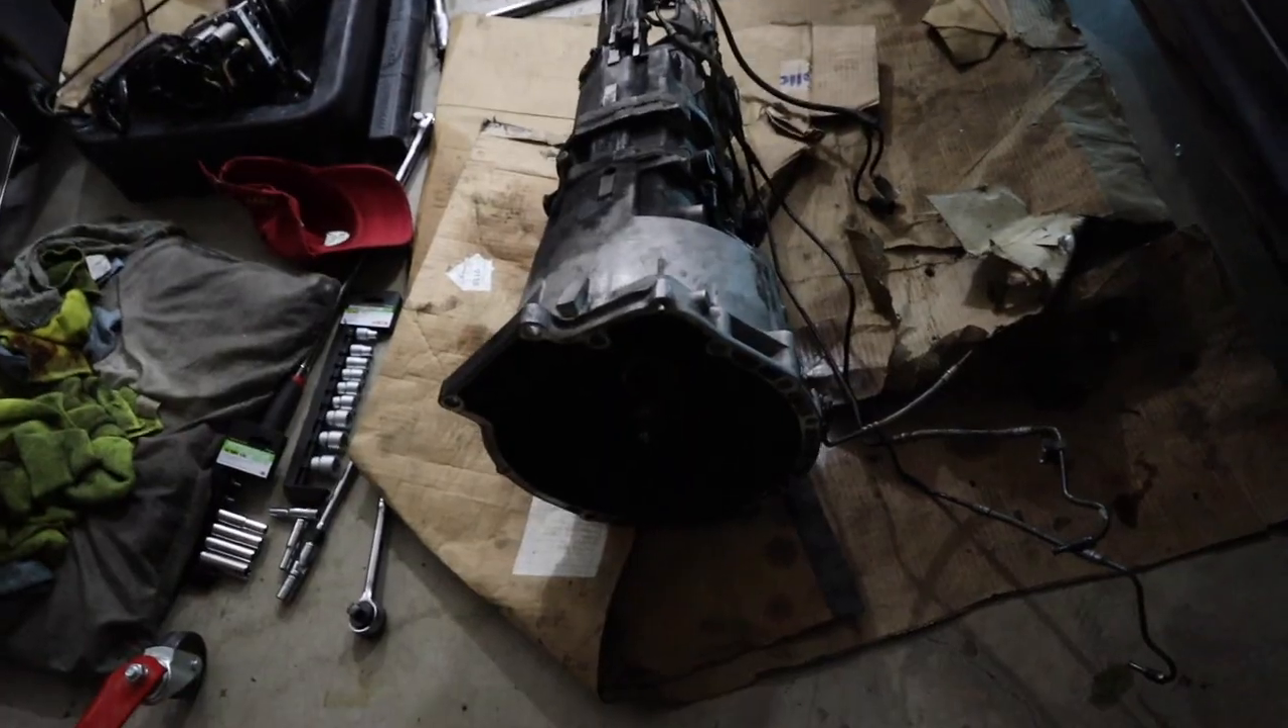Alright guys, we successfully got the transmission out.